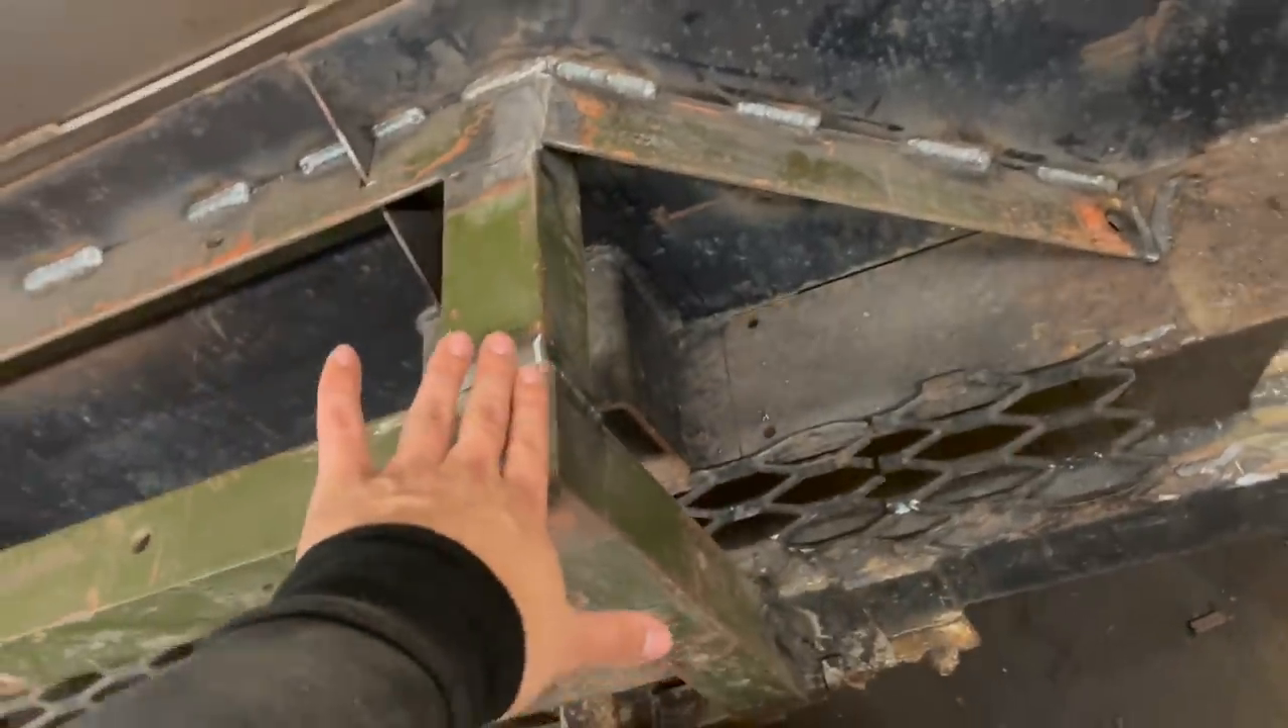This is kind of what it looks like before I put the tread plate on. I got it framed out the way I want.